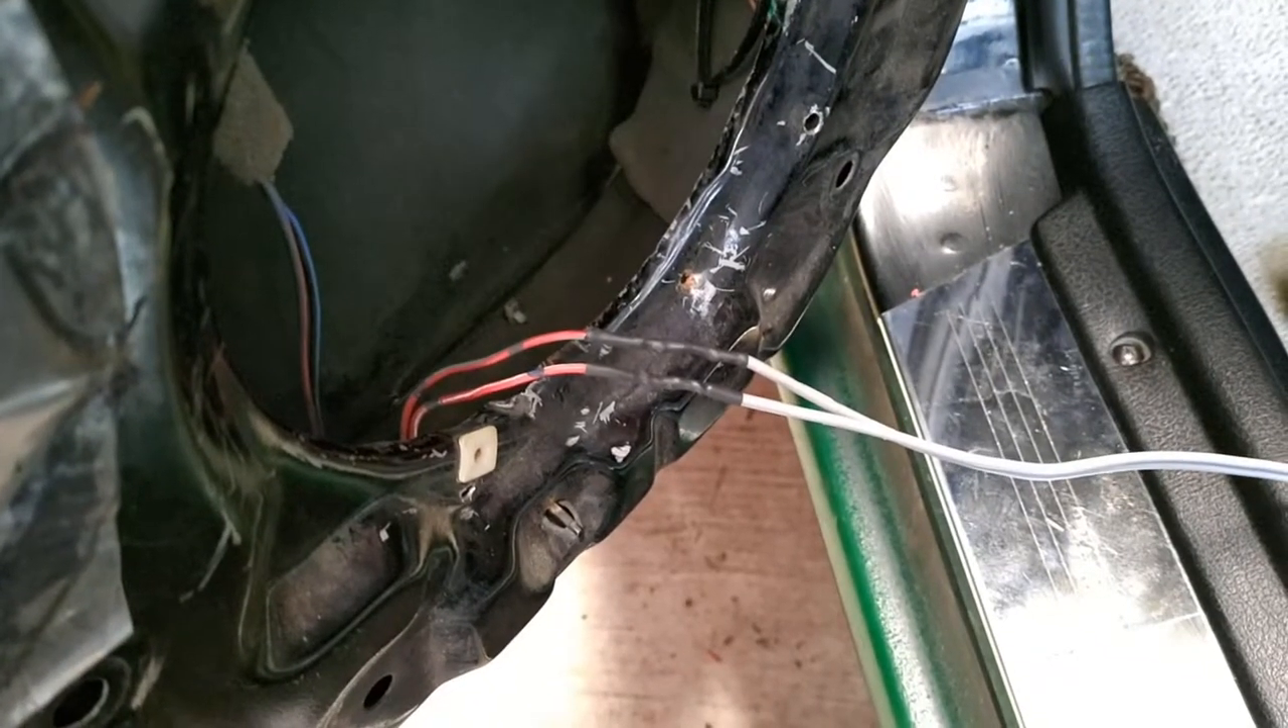We've got the leads to the speaker wired up.